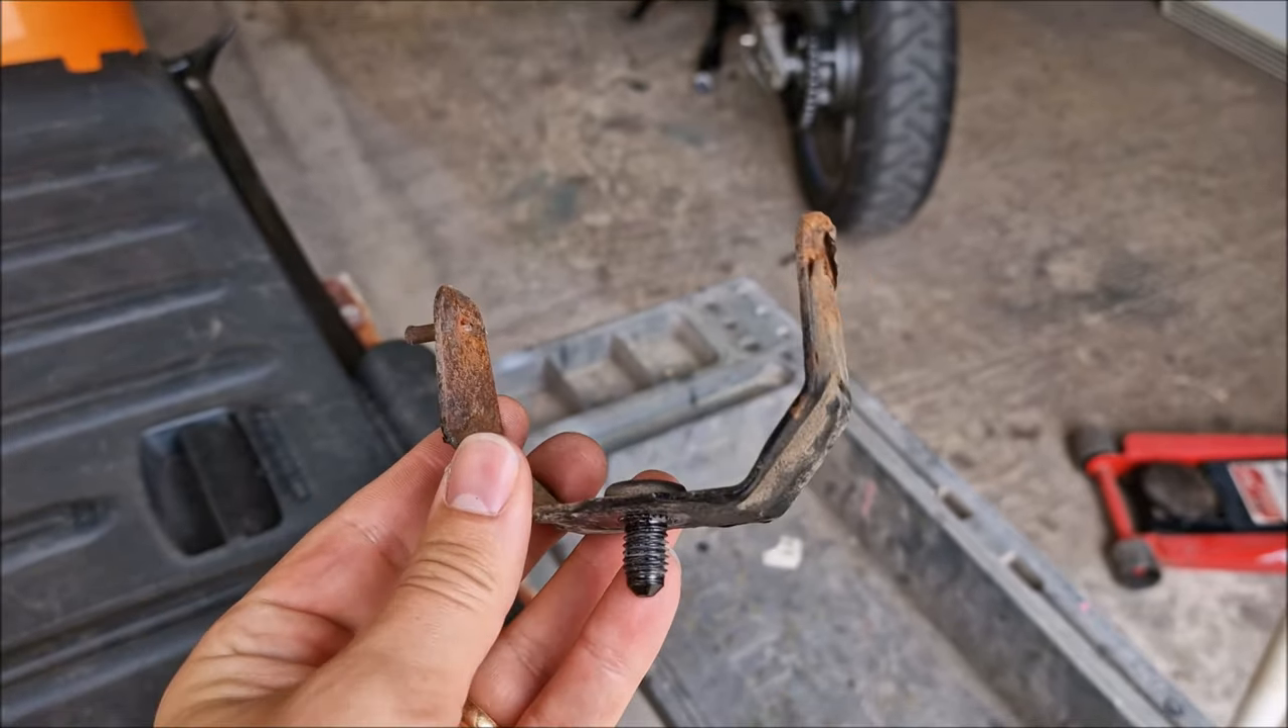There's the old bracket that we've taken off.